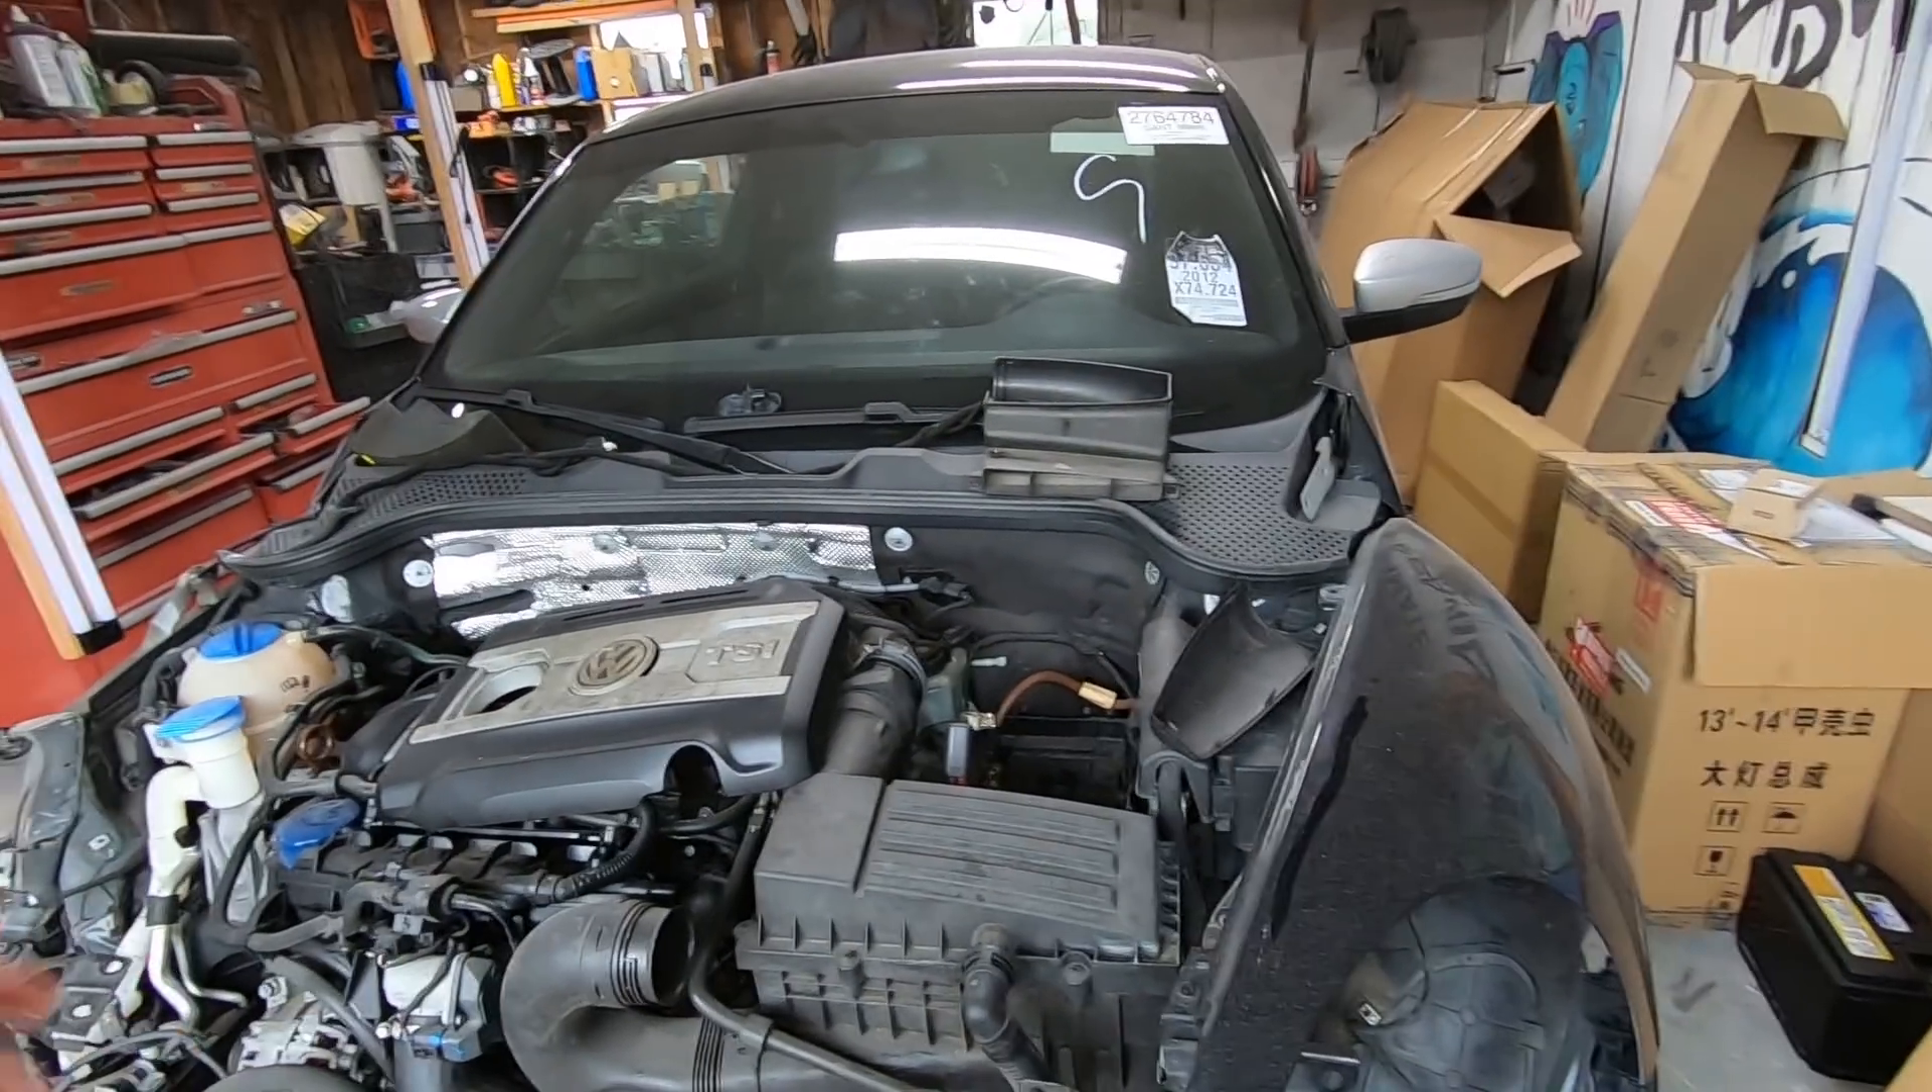It's still a non-running Volkswagen Beetle that's halfway torn apart.